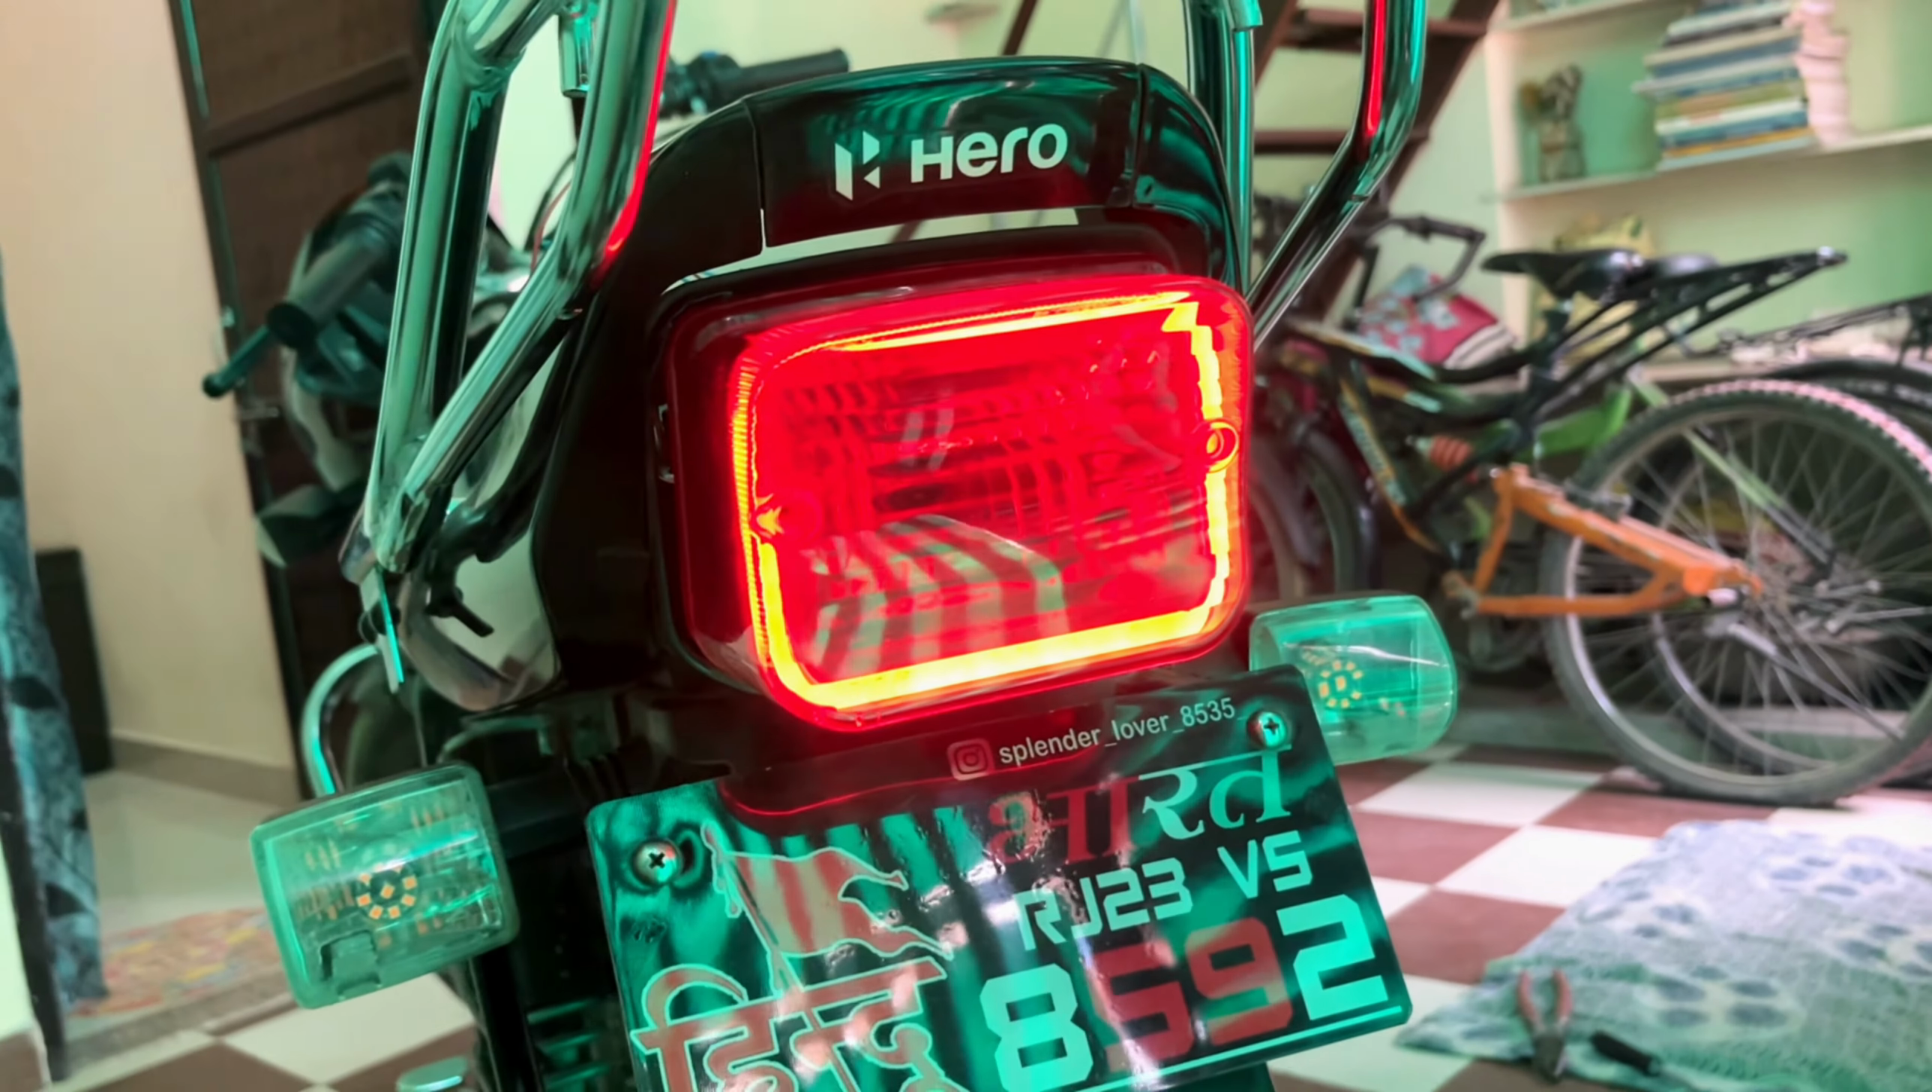जो अपनी बैक लाइट थी वह भी लग चुकी है।